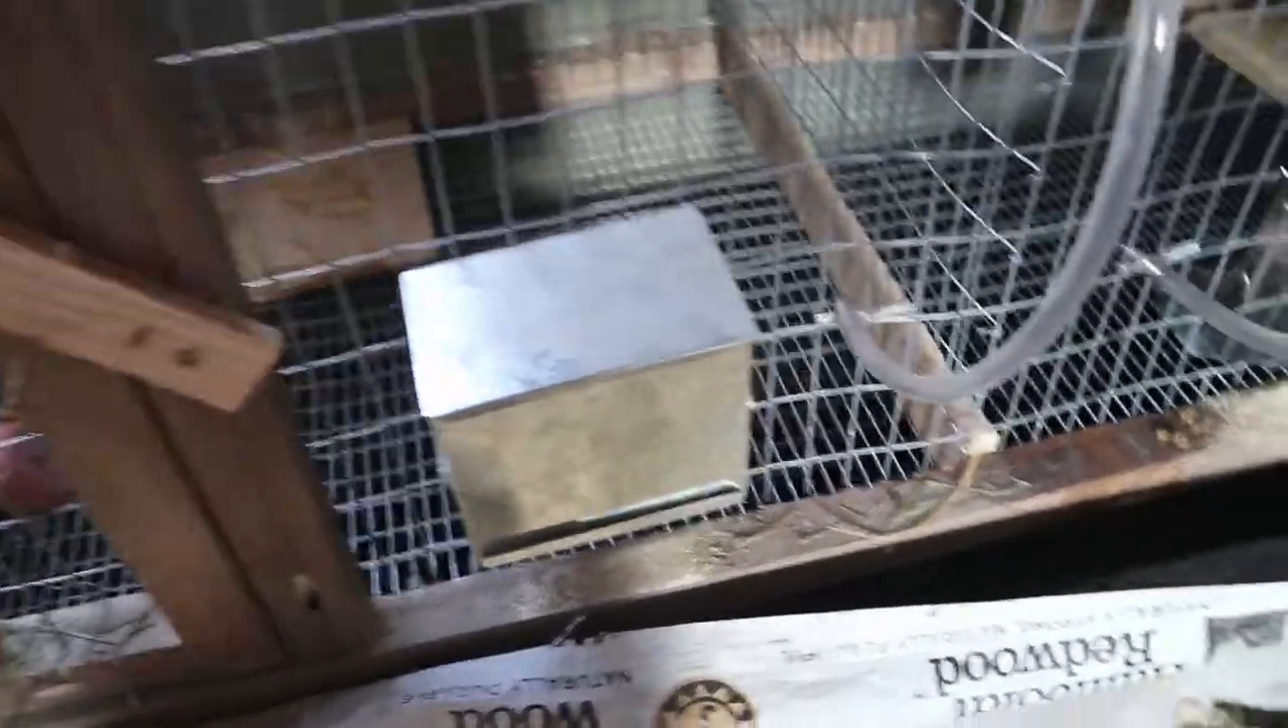So finally finished up these rabbit cages. I also added on these feeders.